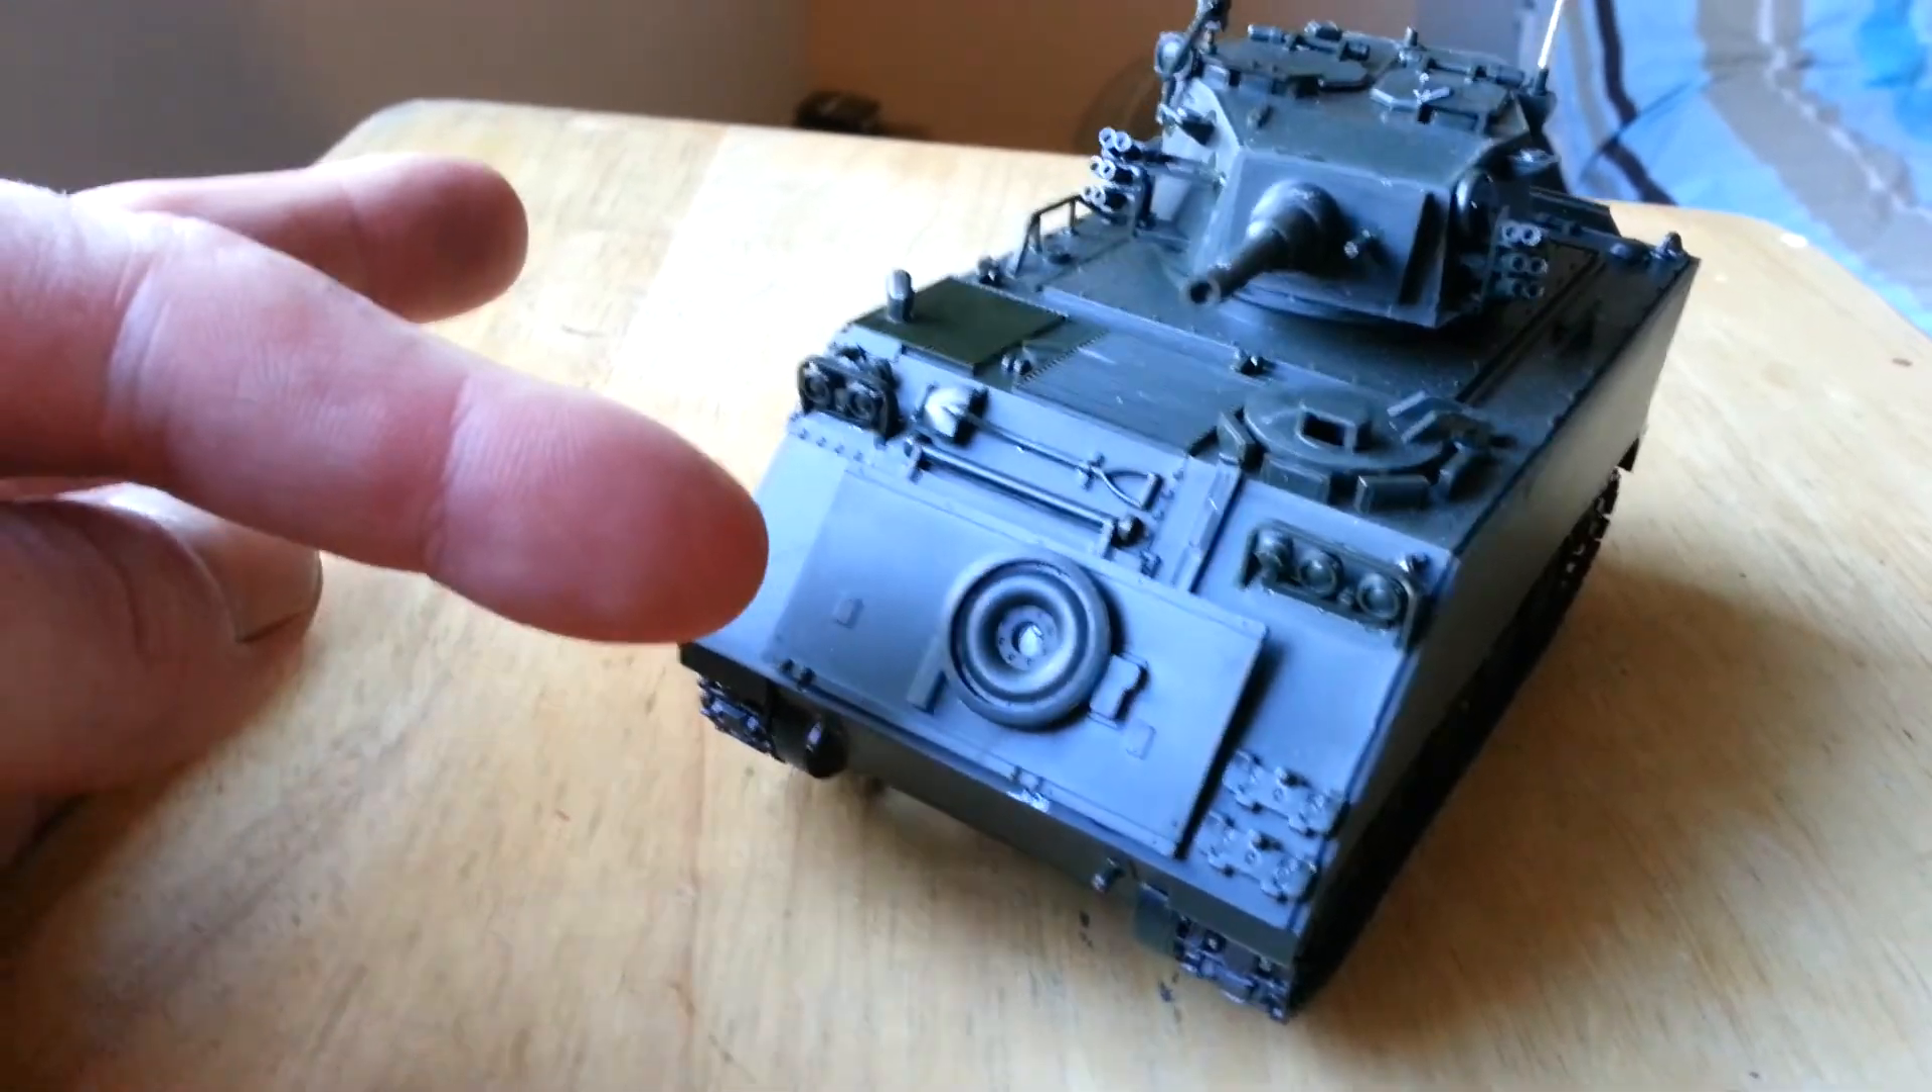Anyway, so far we've got, I've just put this top section, this front piece splash guard on.